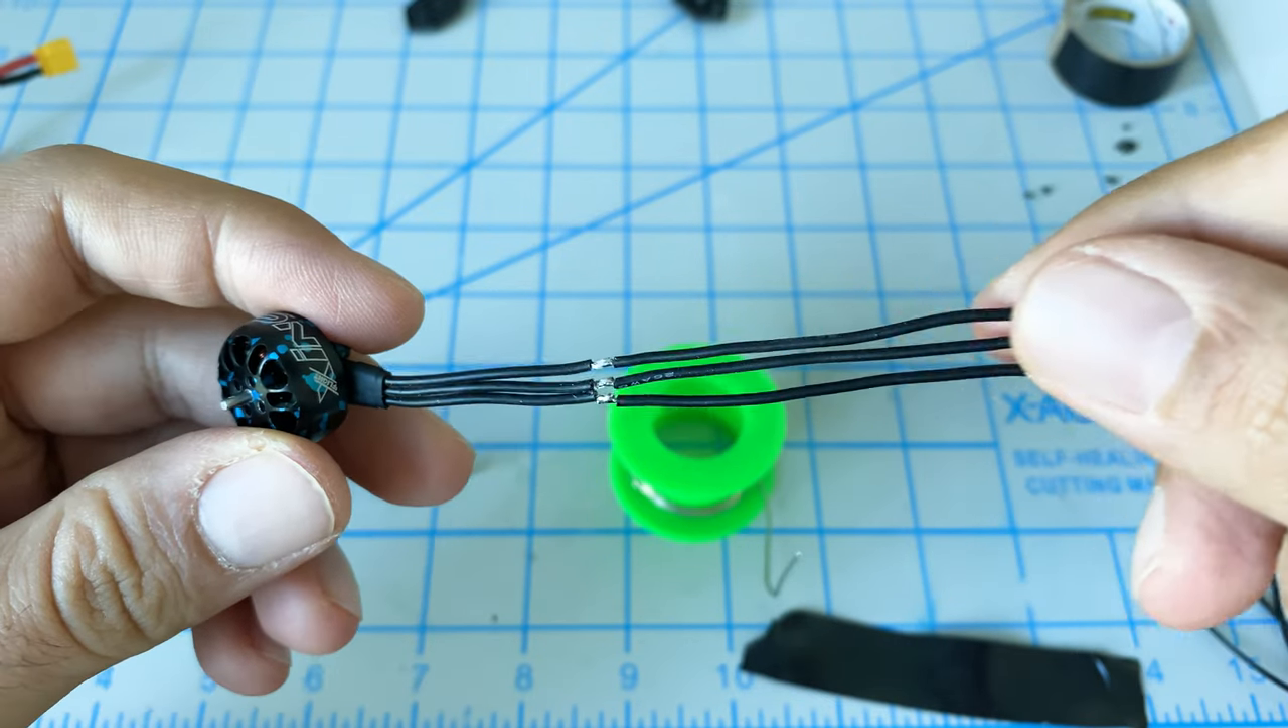We got the motor wire on the first motor extended.